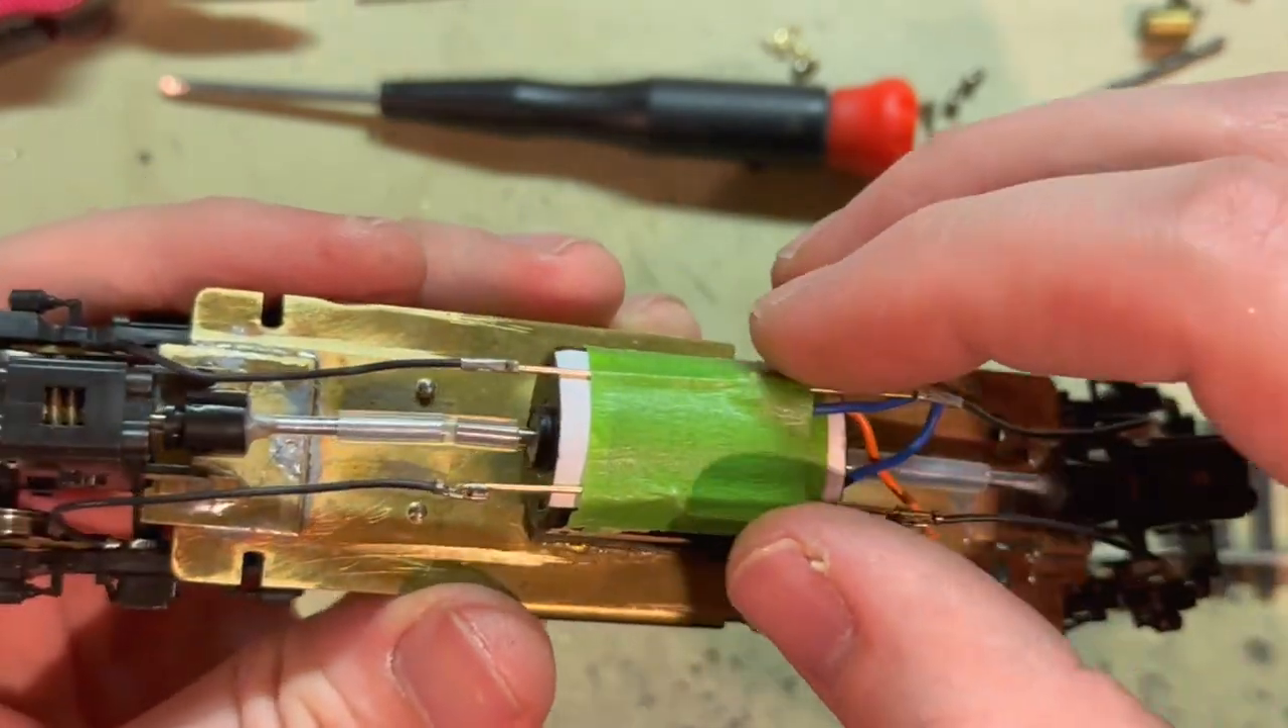And I just came up with this simple wiring system that's taped in place.